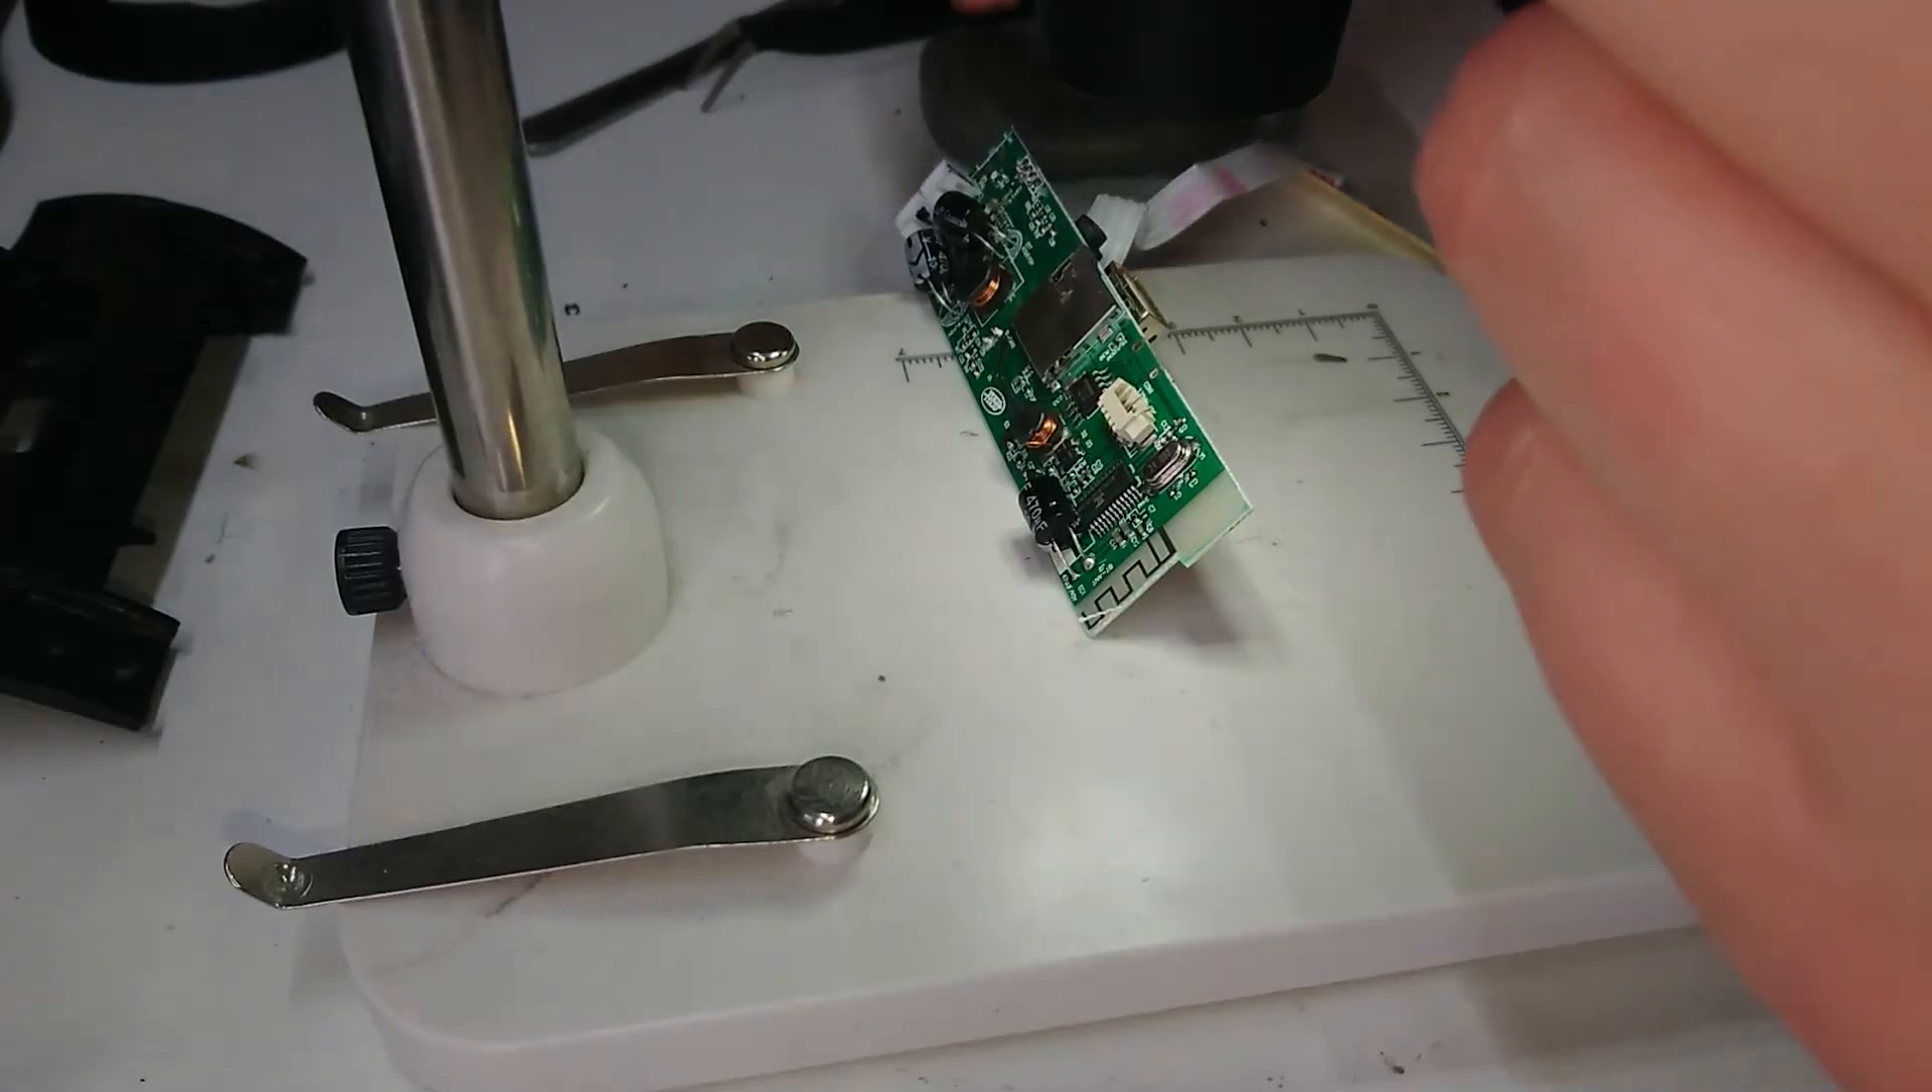We have our circuit board out.